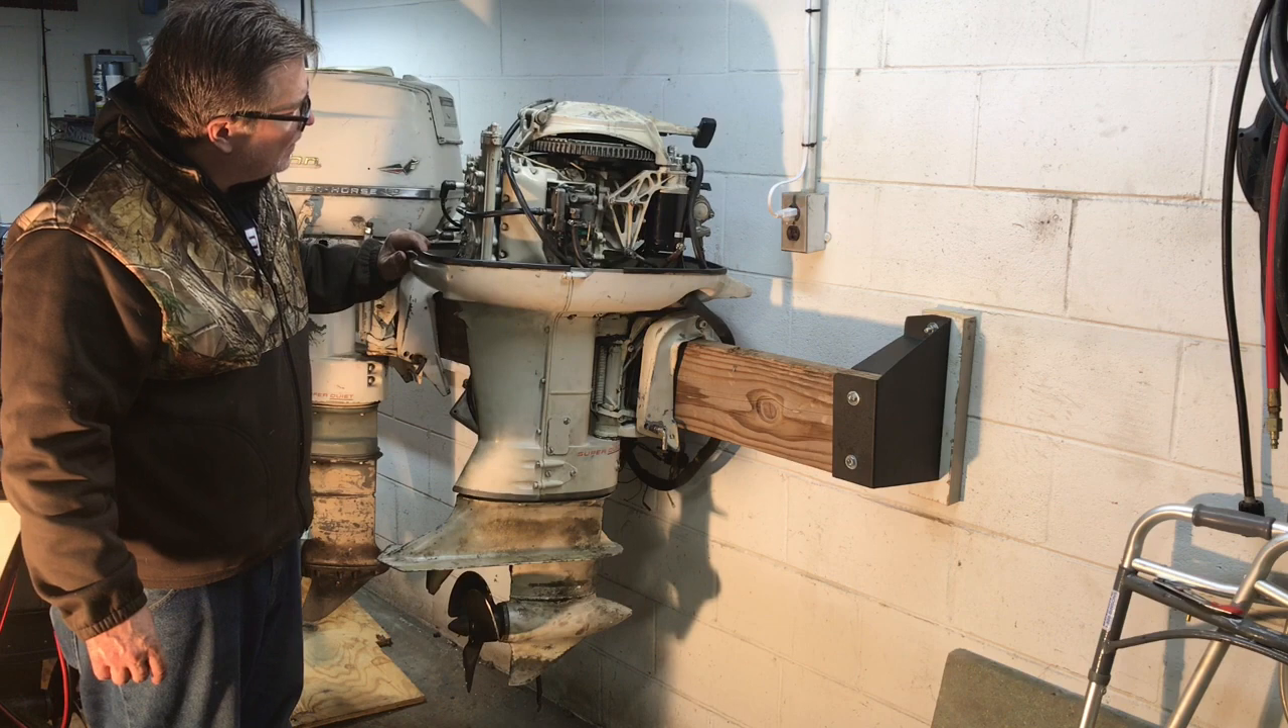I've got the lower unit installed.